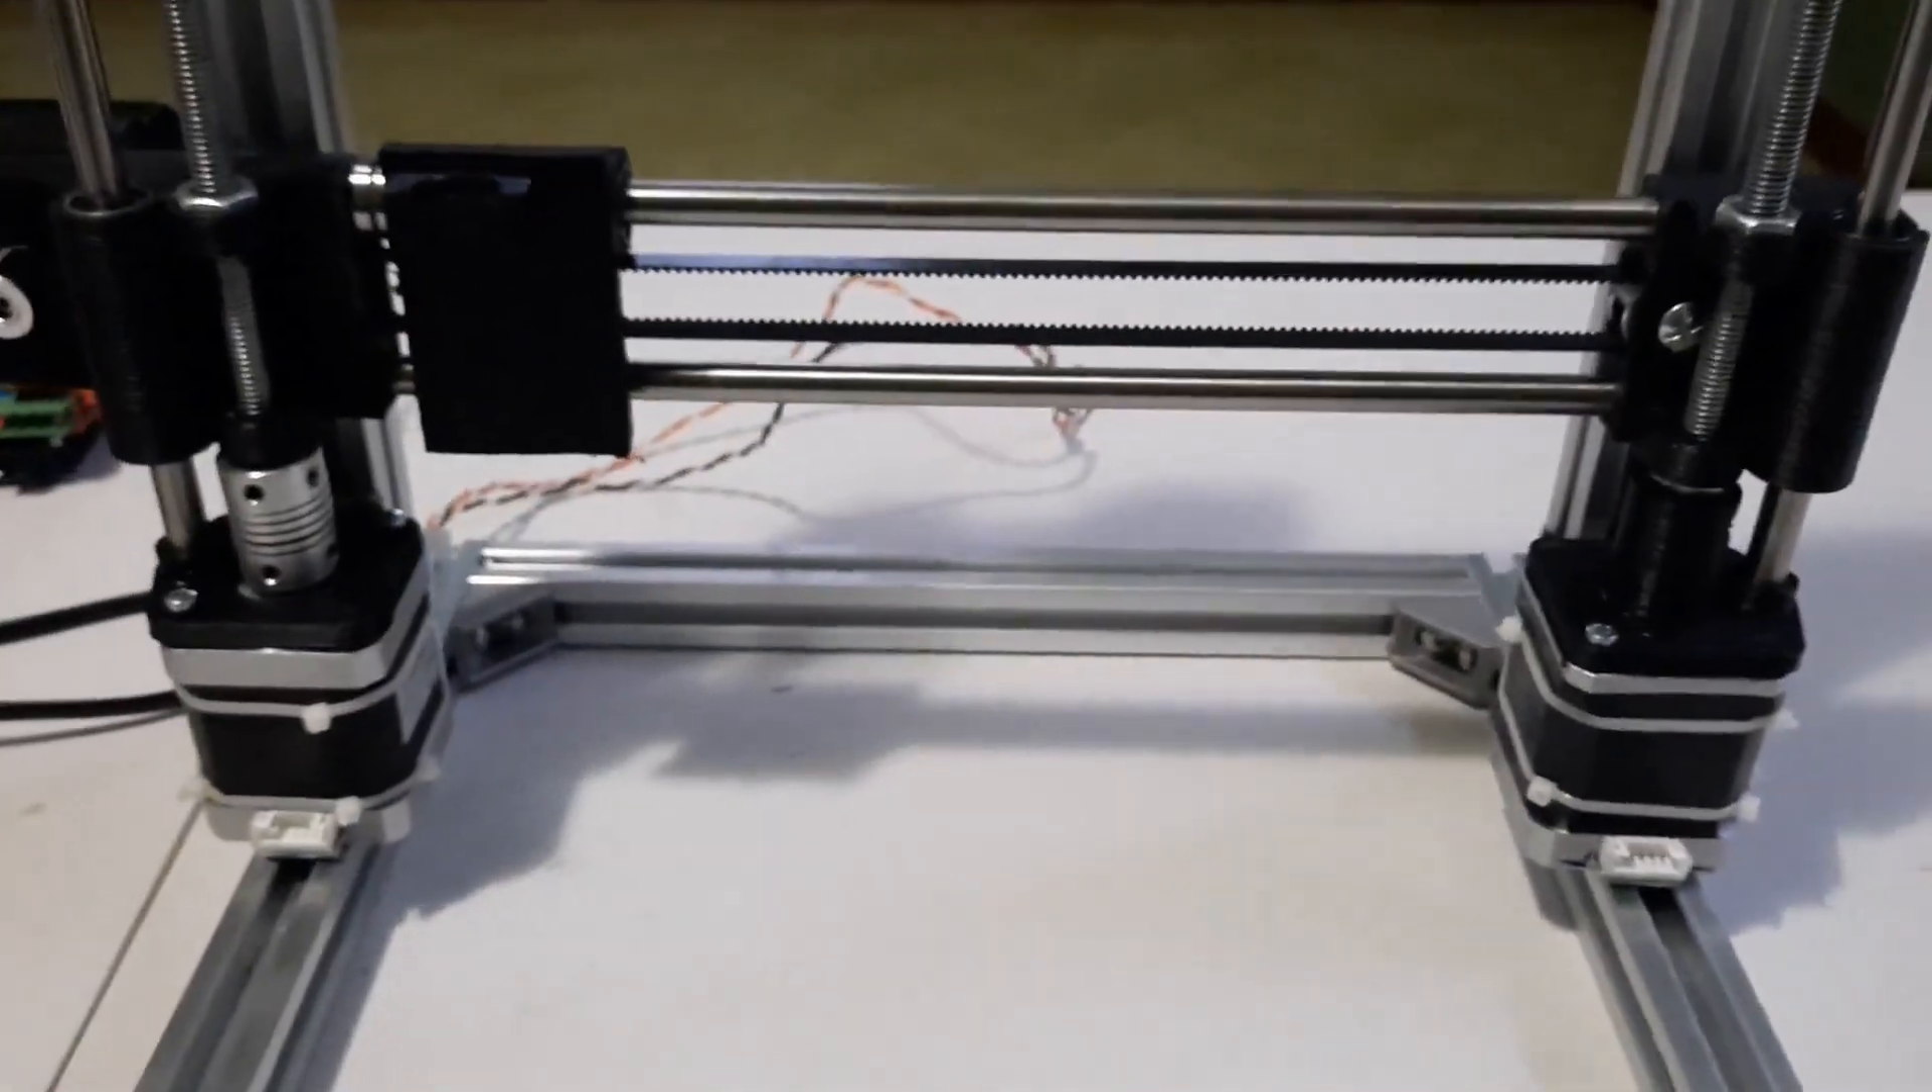I have already placed the x-axis motors and I have secured it using some zip ties and I have already placed the x-axis carriage also.